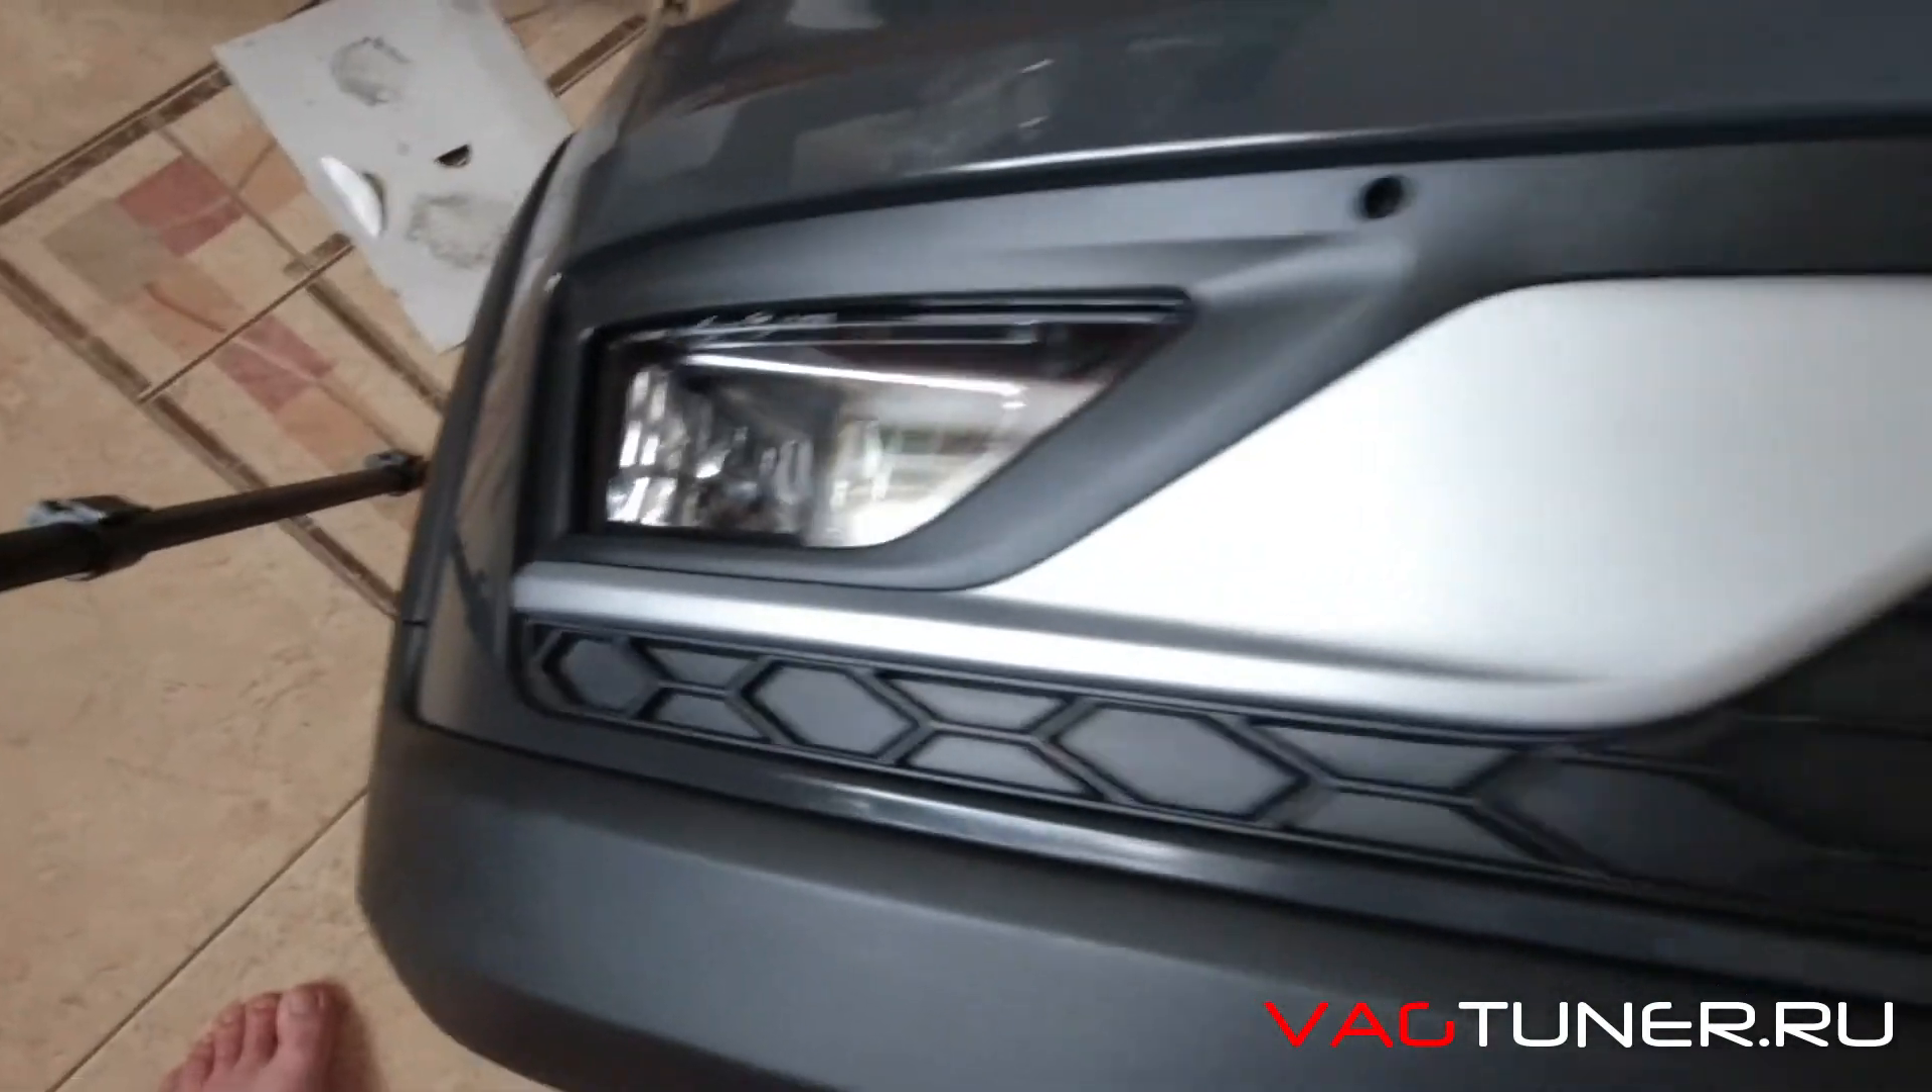Вот такой результат установки. Туманки на месте.